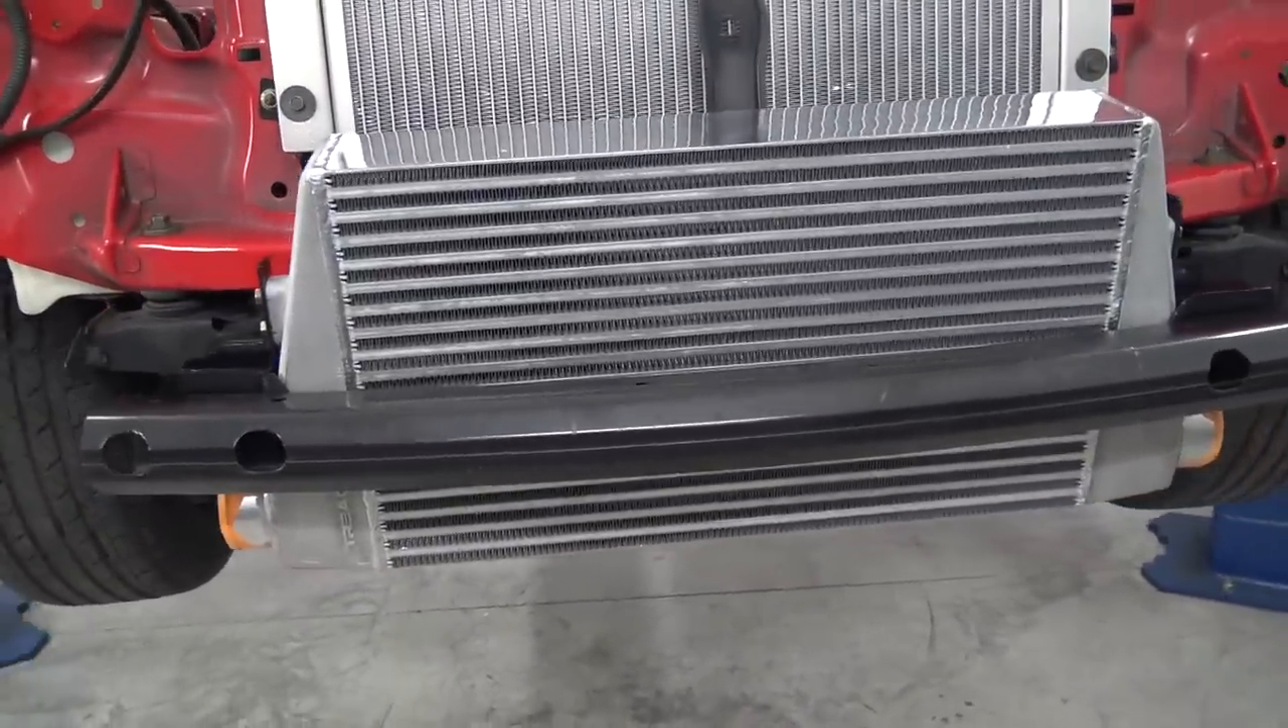One huge intercooler mounted up and ready for action, all without cutting into the steel crash bar or any other factory Tacoma bits.